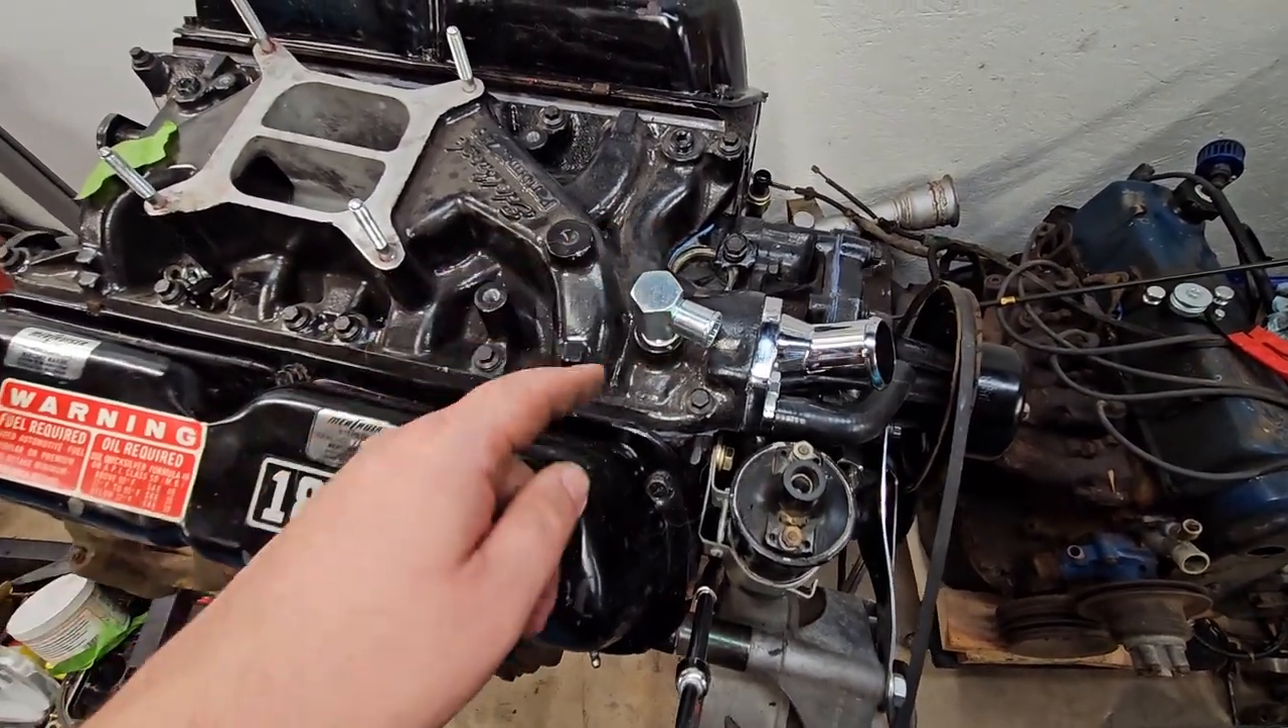I got my heater hose elbow in.